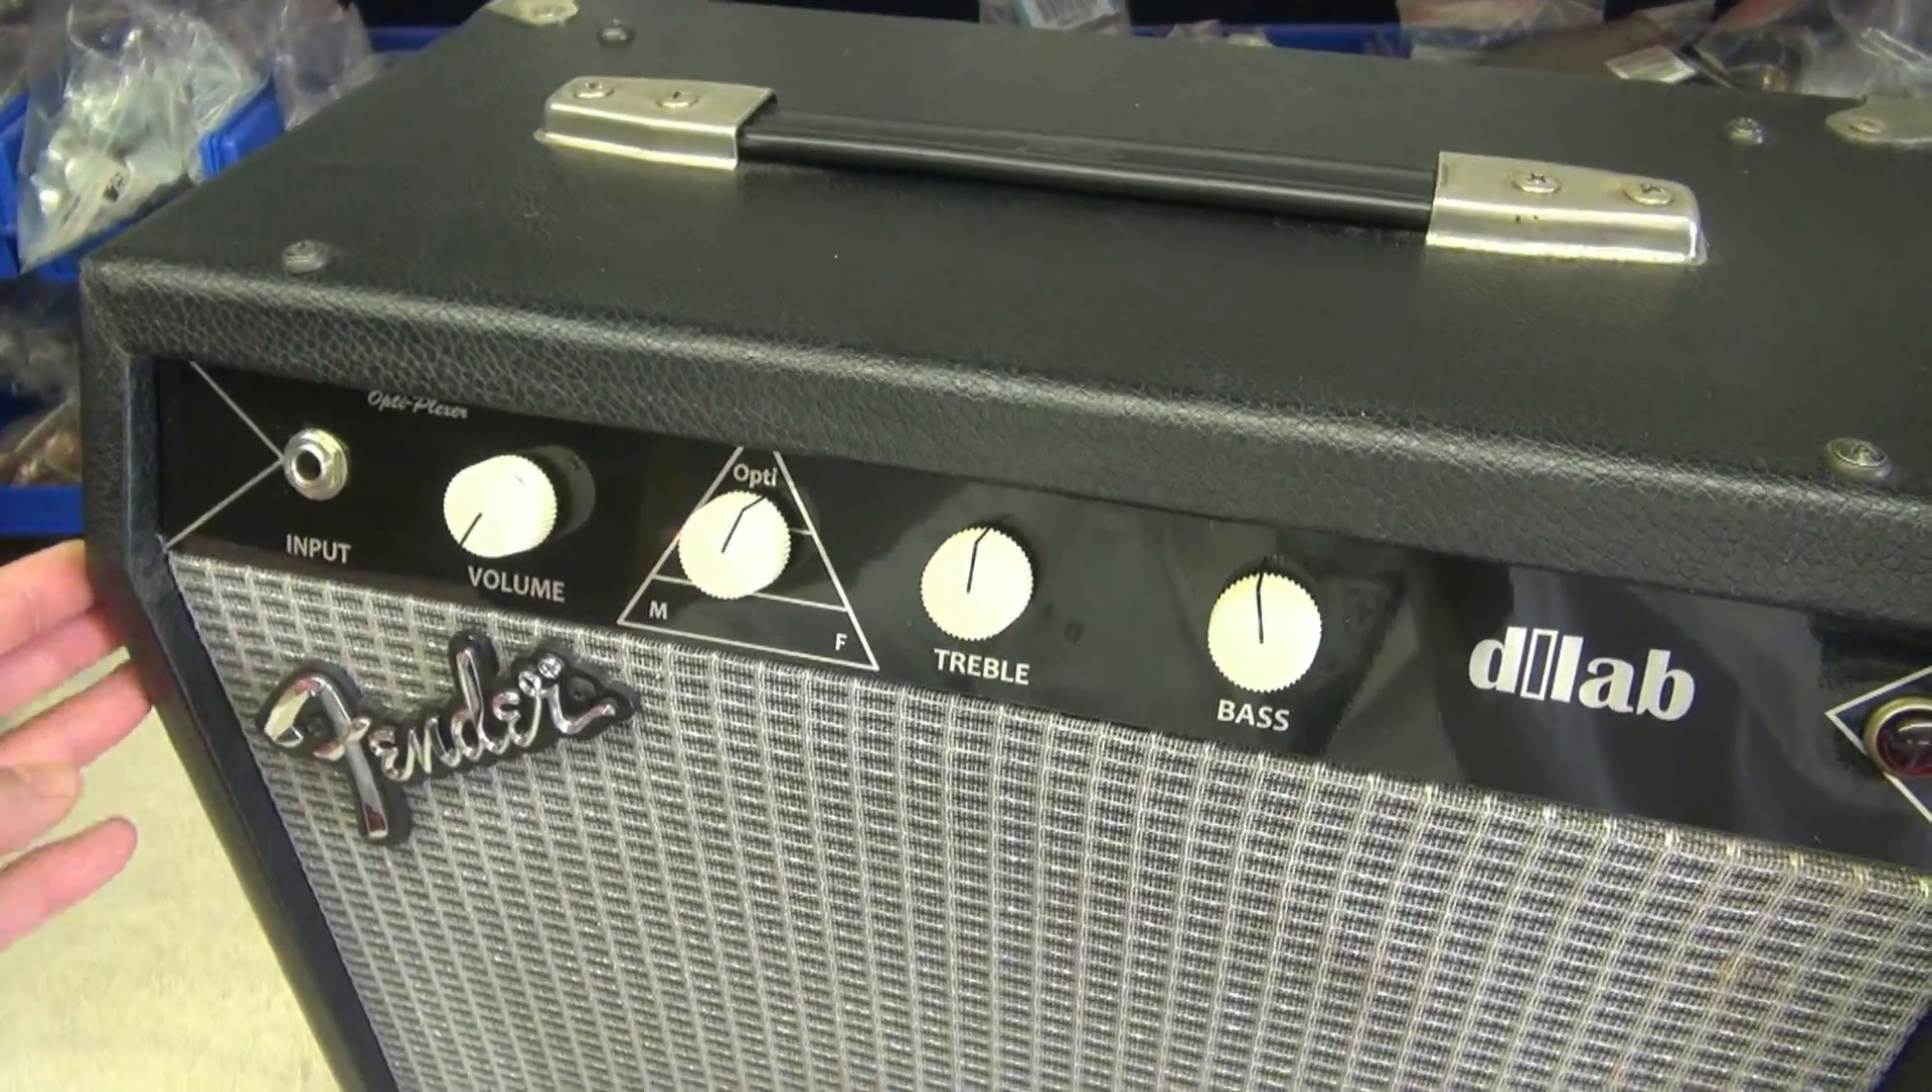As you can see the new control panel is installed.